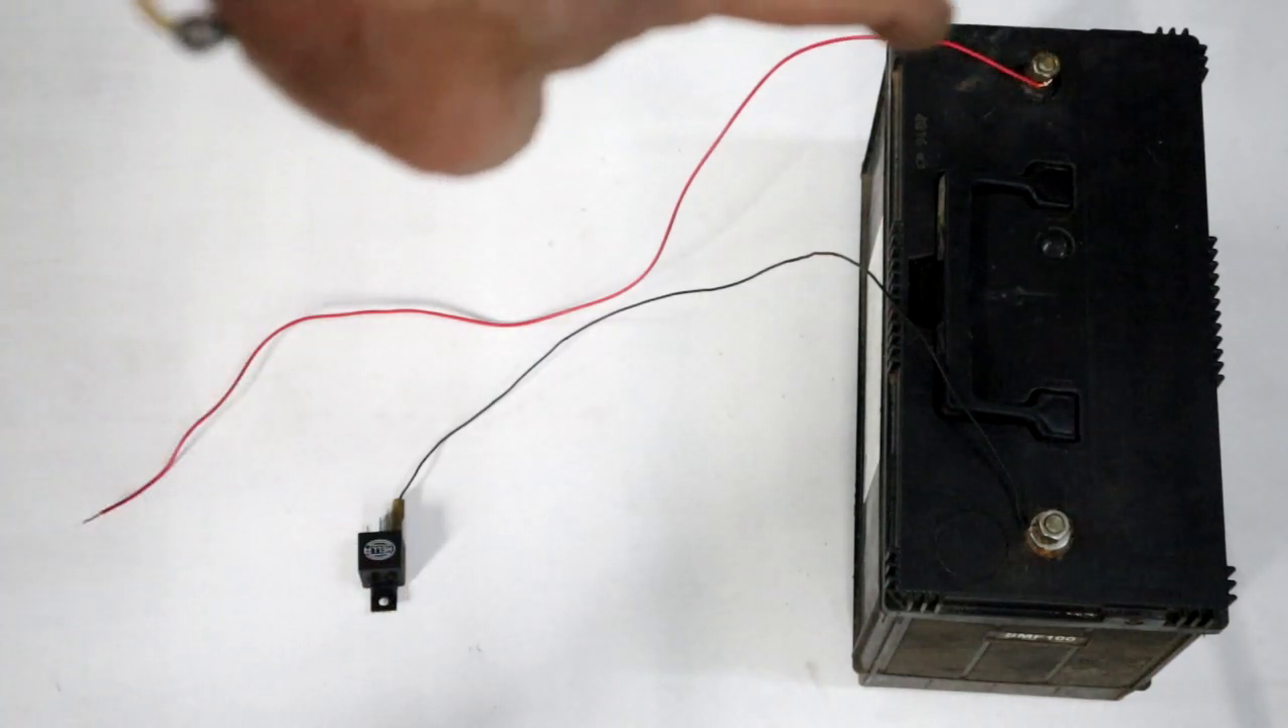And I've got a wire connected to the positive side. That's not connected to any point yet.